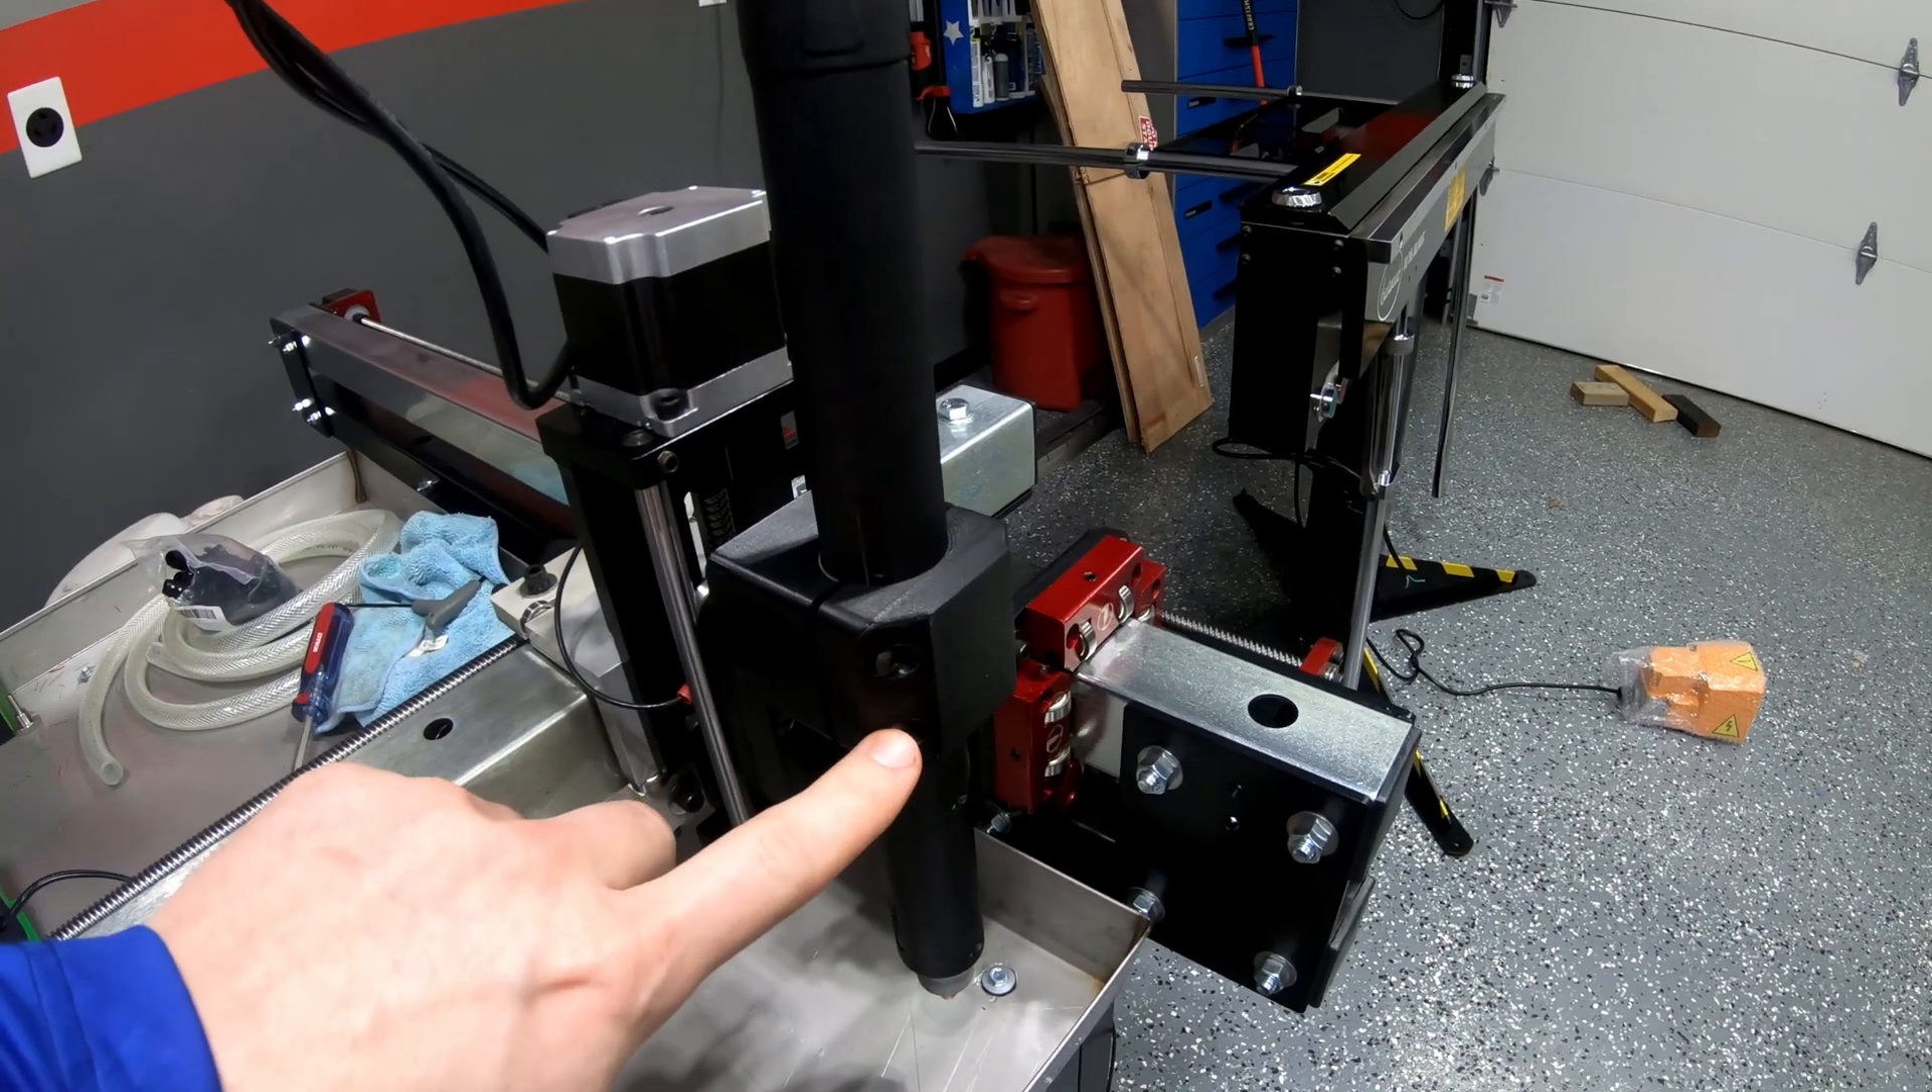So that piece that came right off the printer, we've got that installed, and I've got the machine torch installed.